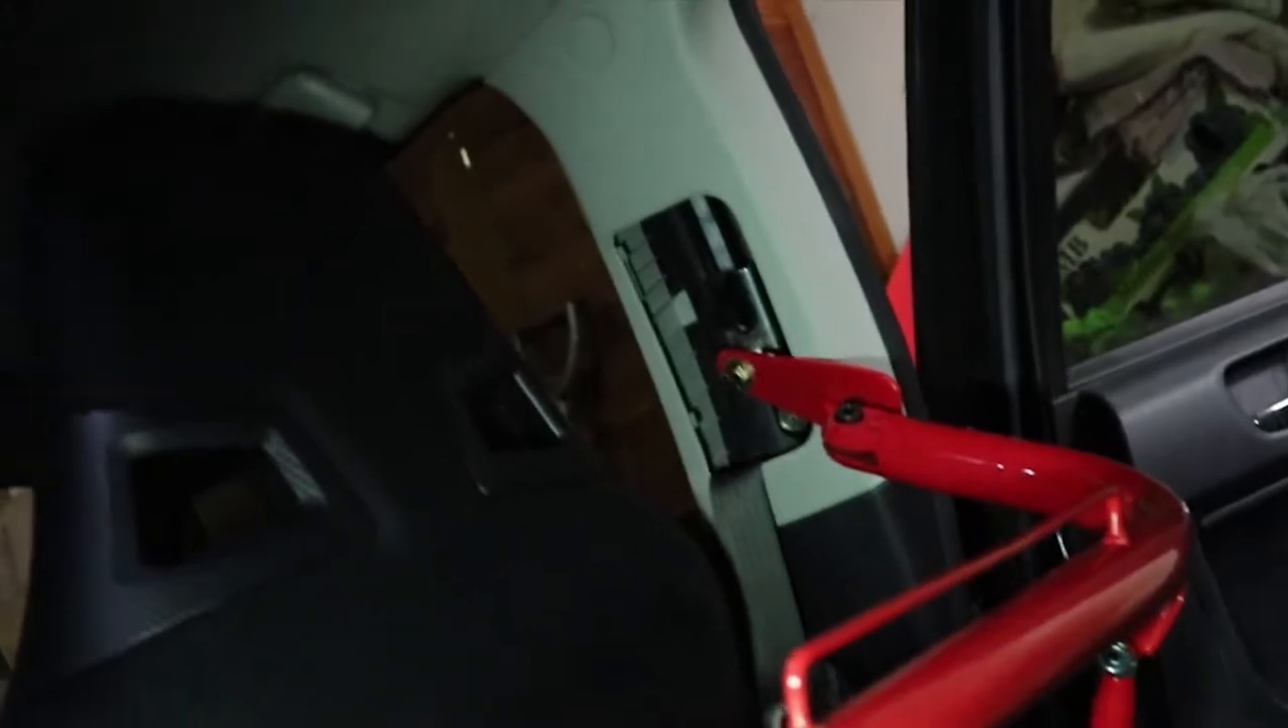All right so the bar's in.